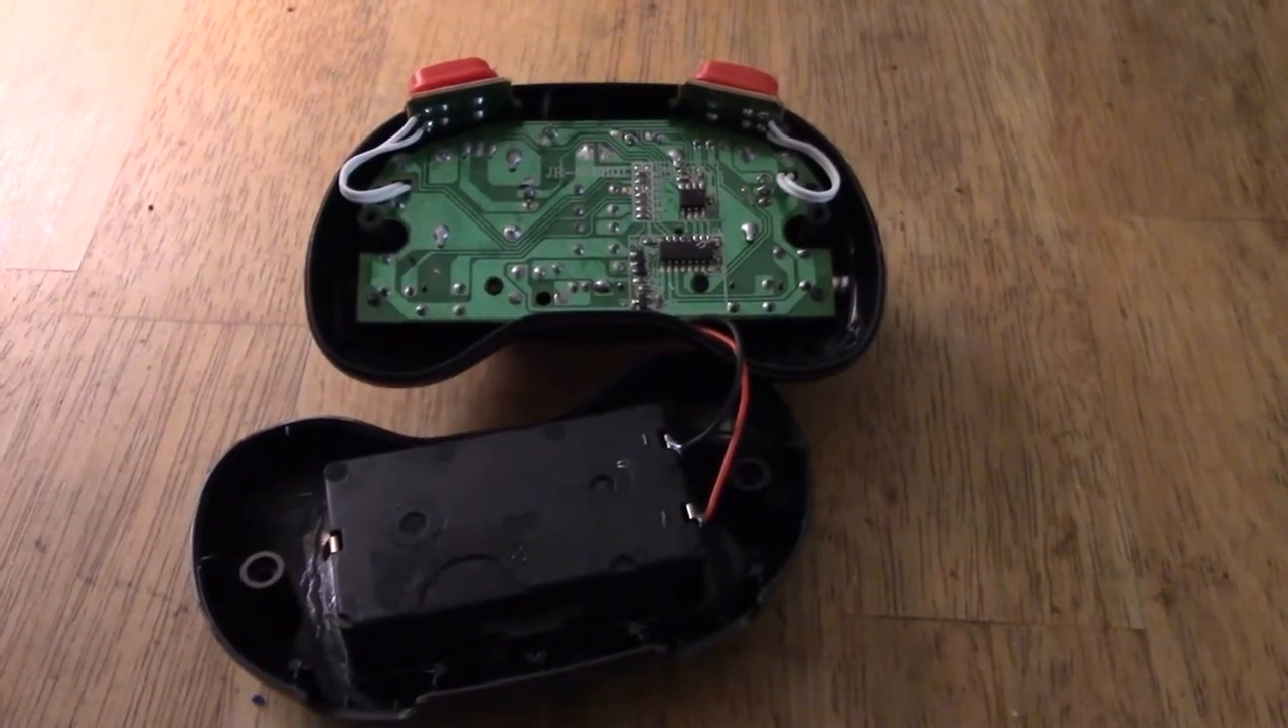There we are, that's the transmitter opened.